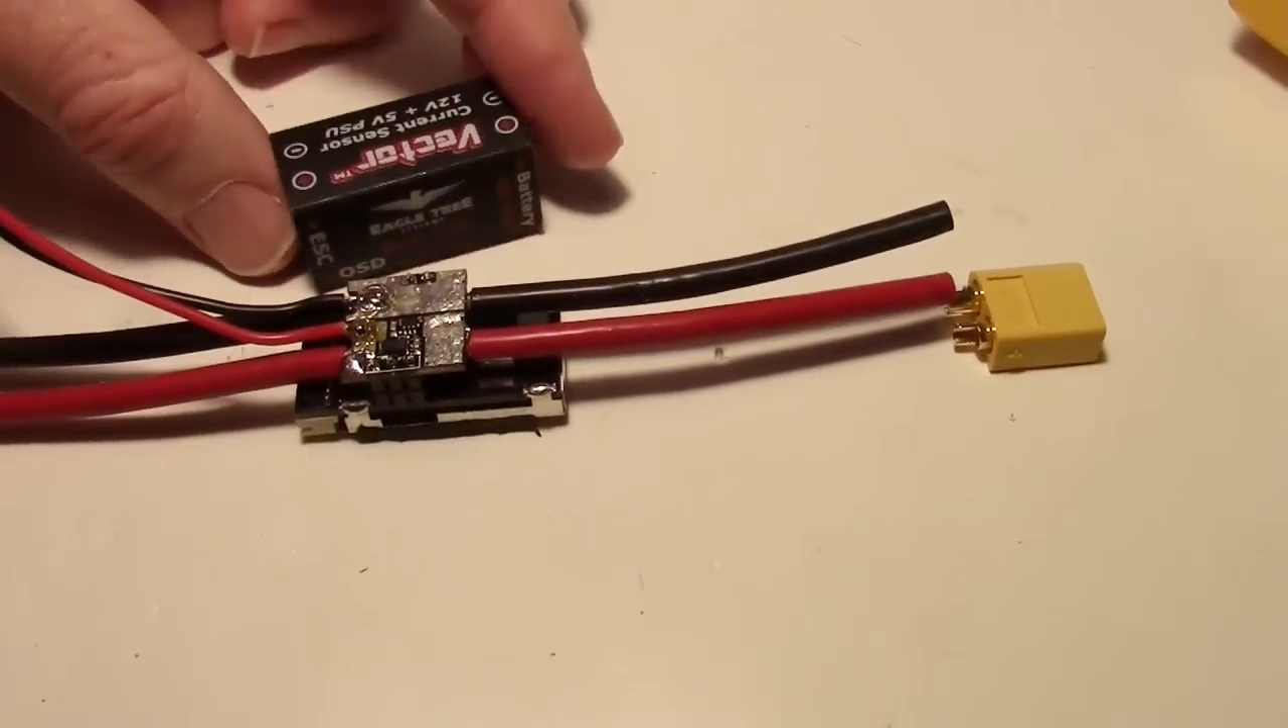I've slipped off the cover which was just held on some by some sticky tape.